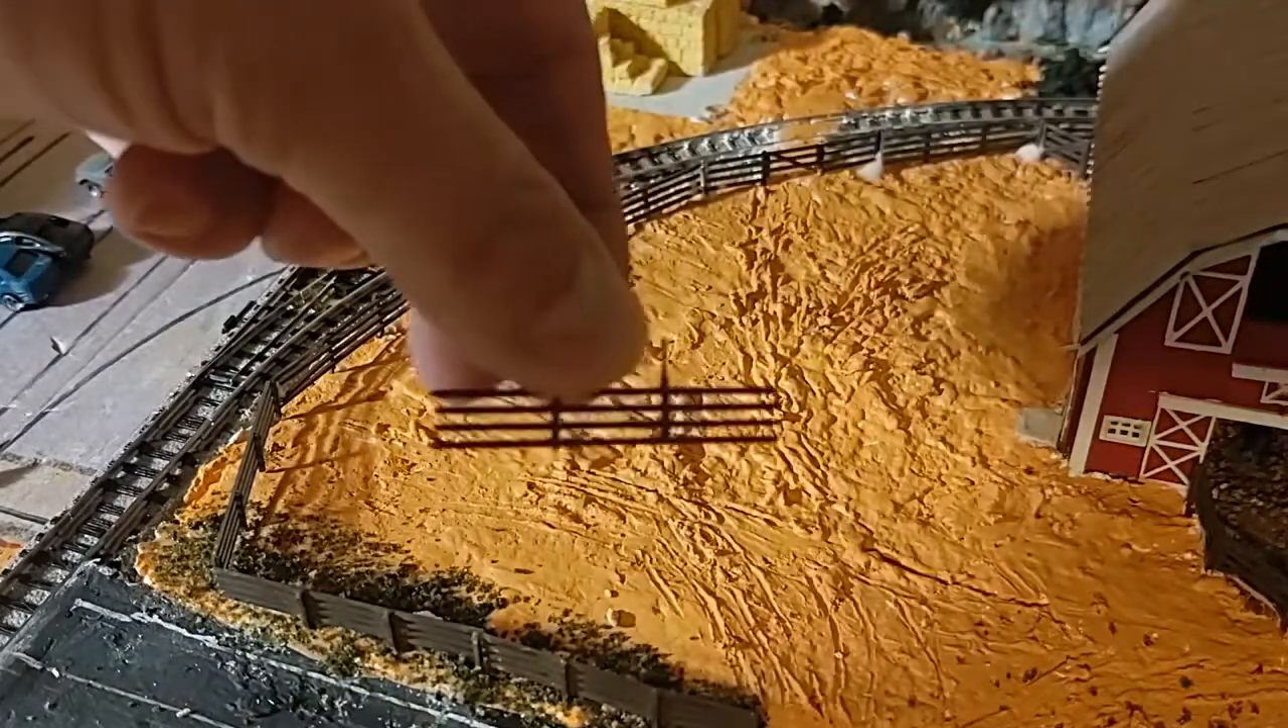Well, I'm down to my last piece of fence railing that has to go in there.